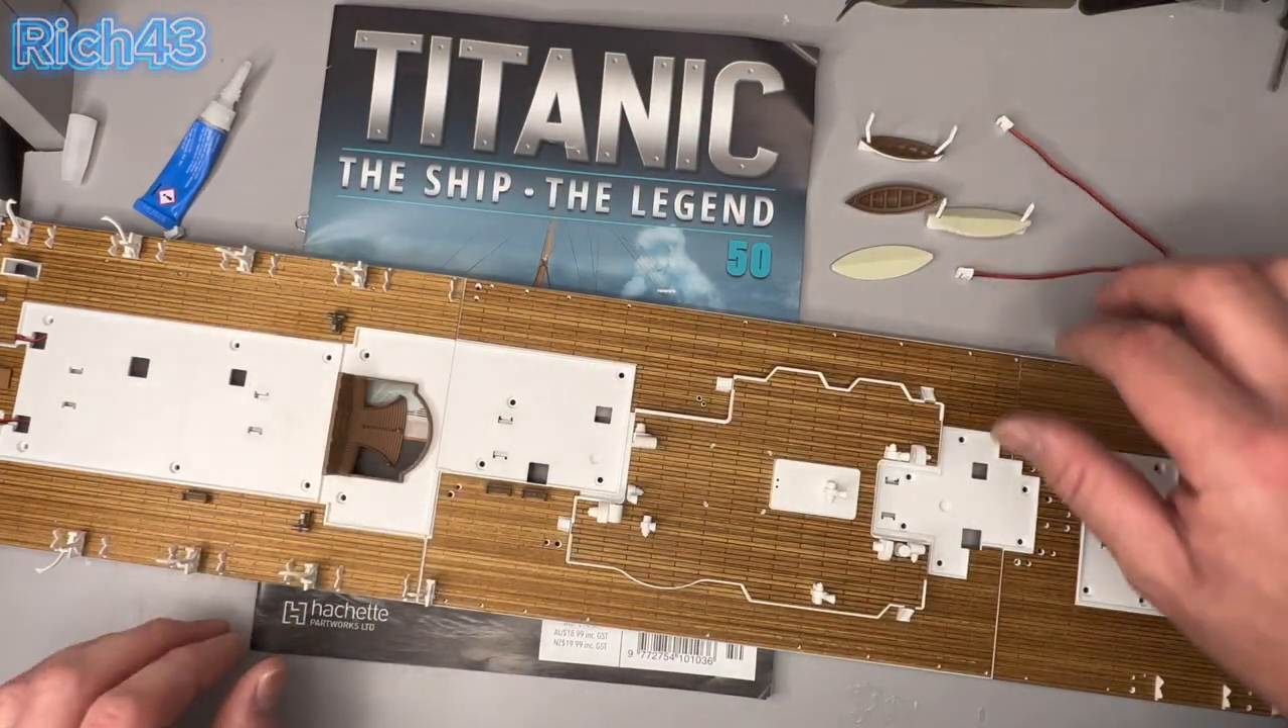We've got the led wire we haven't used as yet.